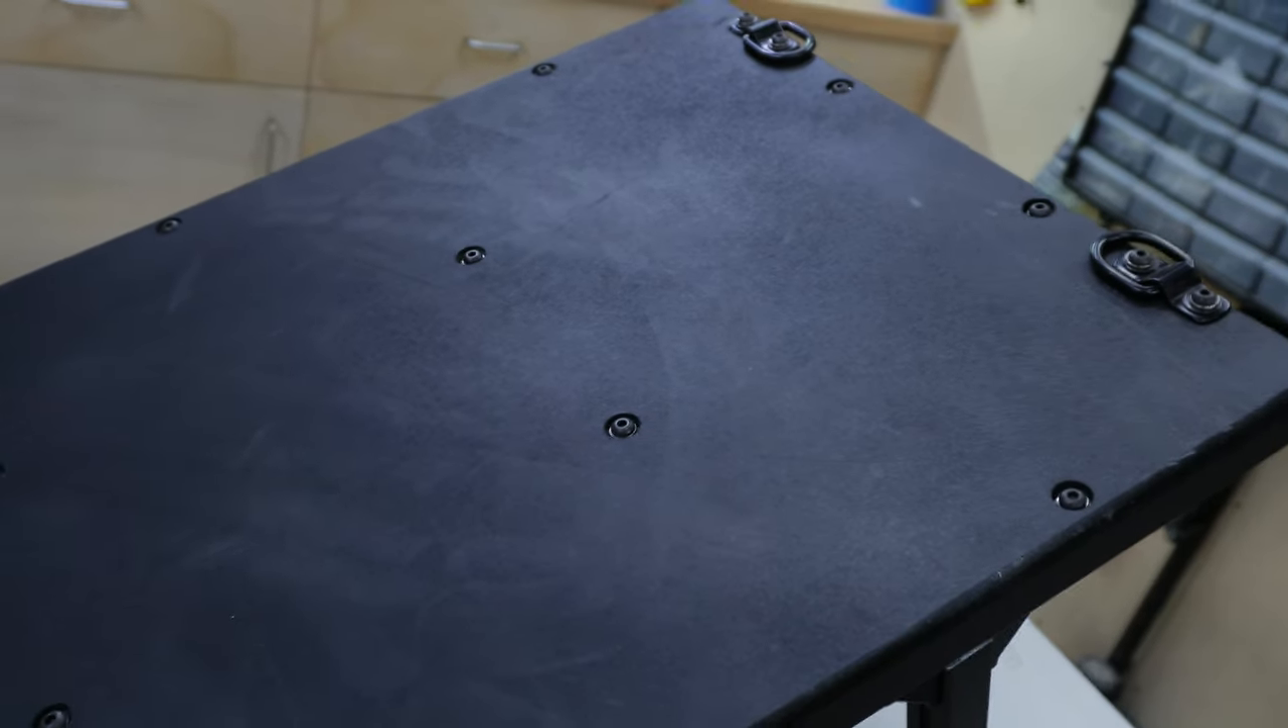You can see how all the holes are mounted so they're actually flush mounted into the actual board of the fridge mount.